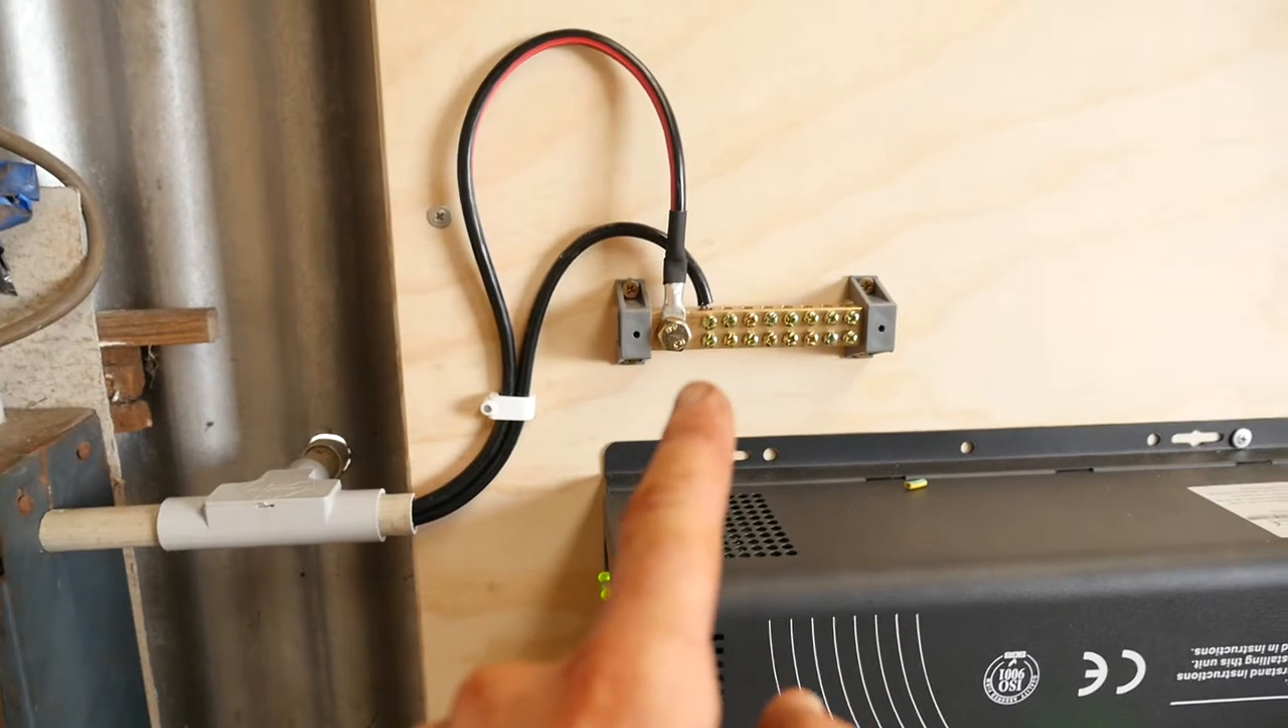Okay, so I've got the T all done, installed the bus bar.